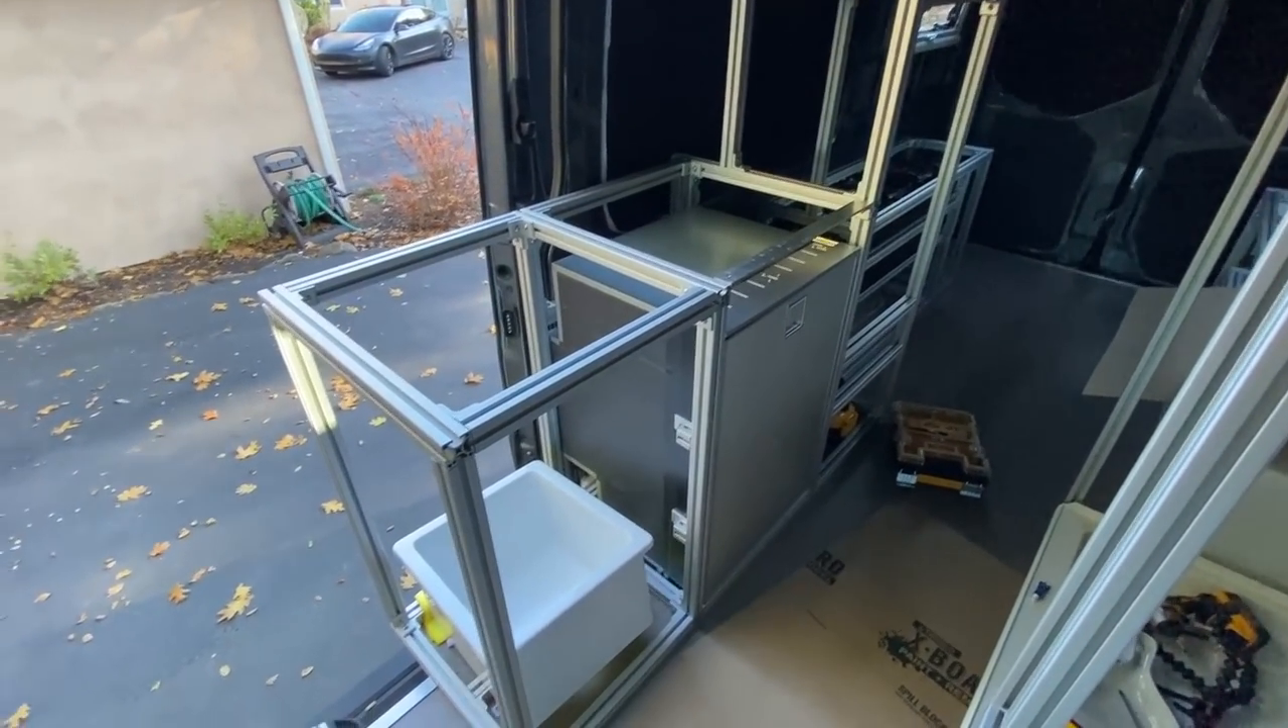Just like that, guys, we got the sink on this side and the fridge on this side.